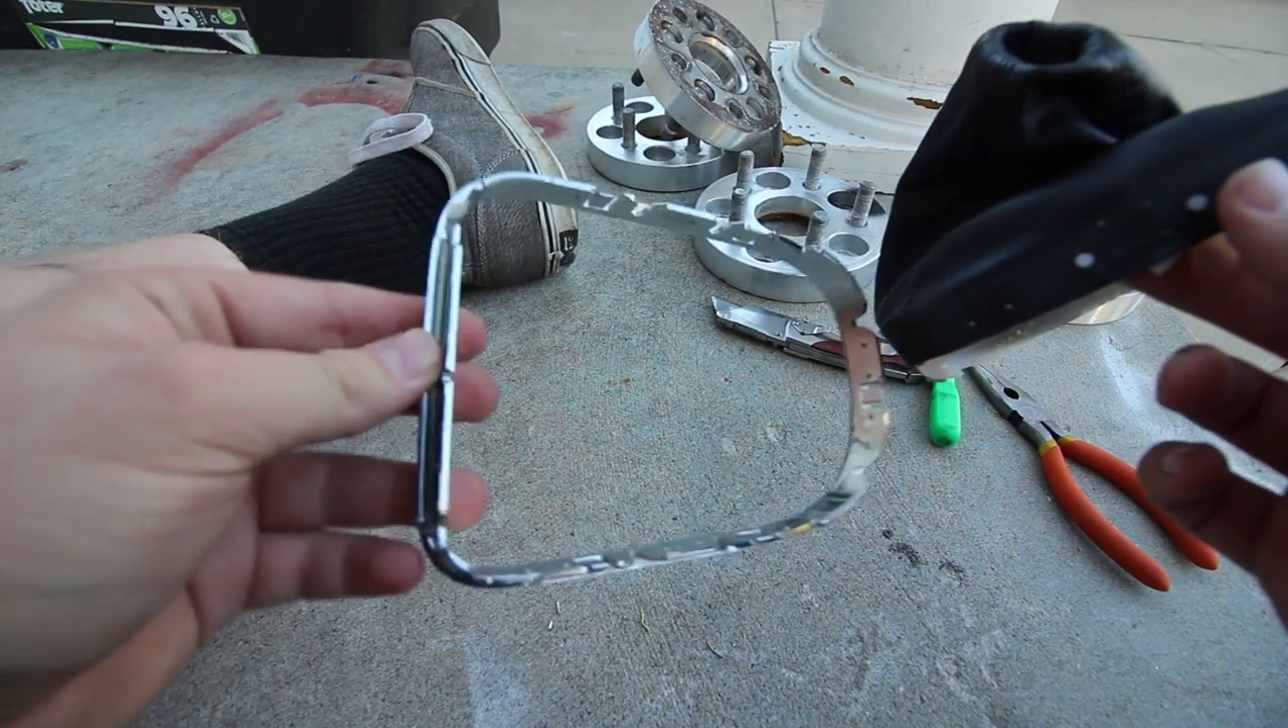But there's the chrome piece, trim piece off.